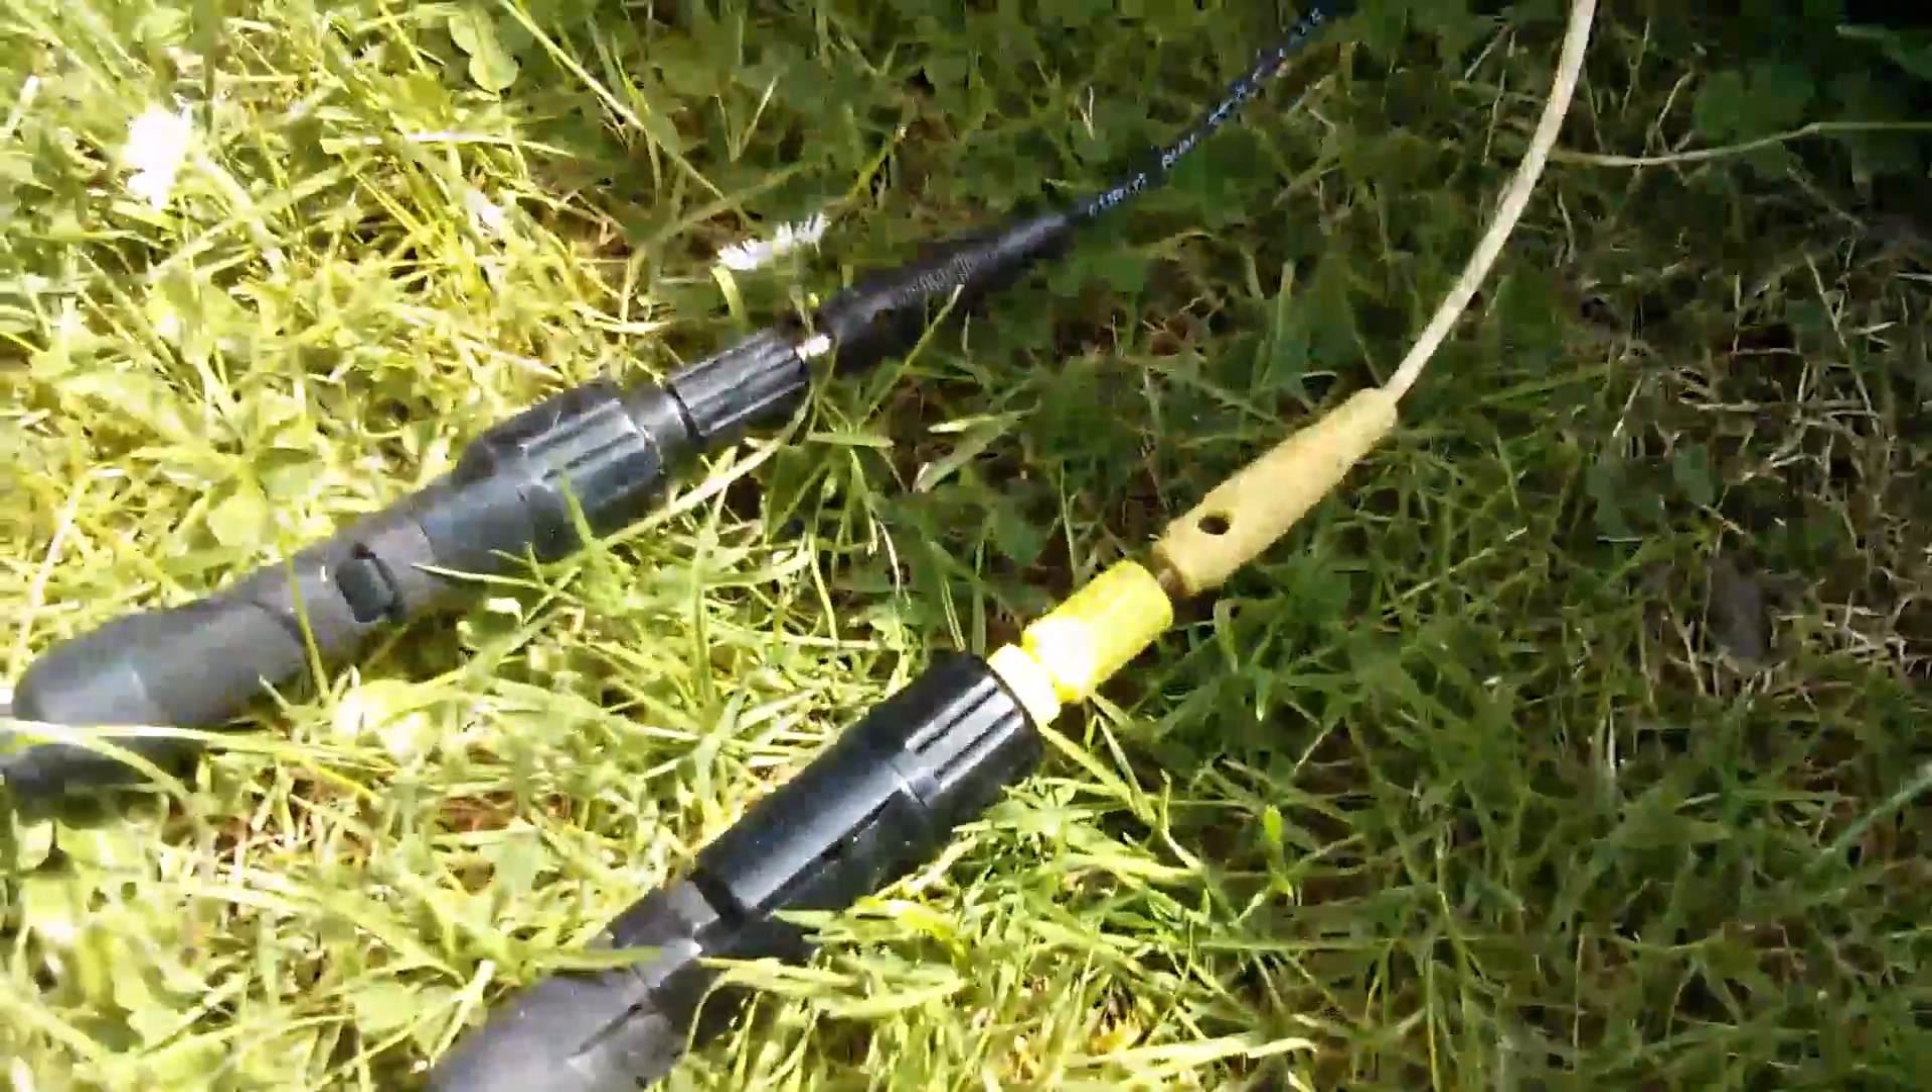Um I've now made my new yellow connector.